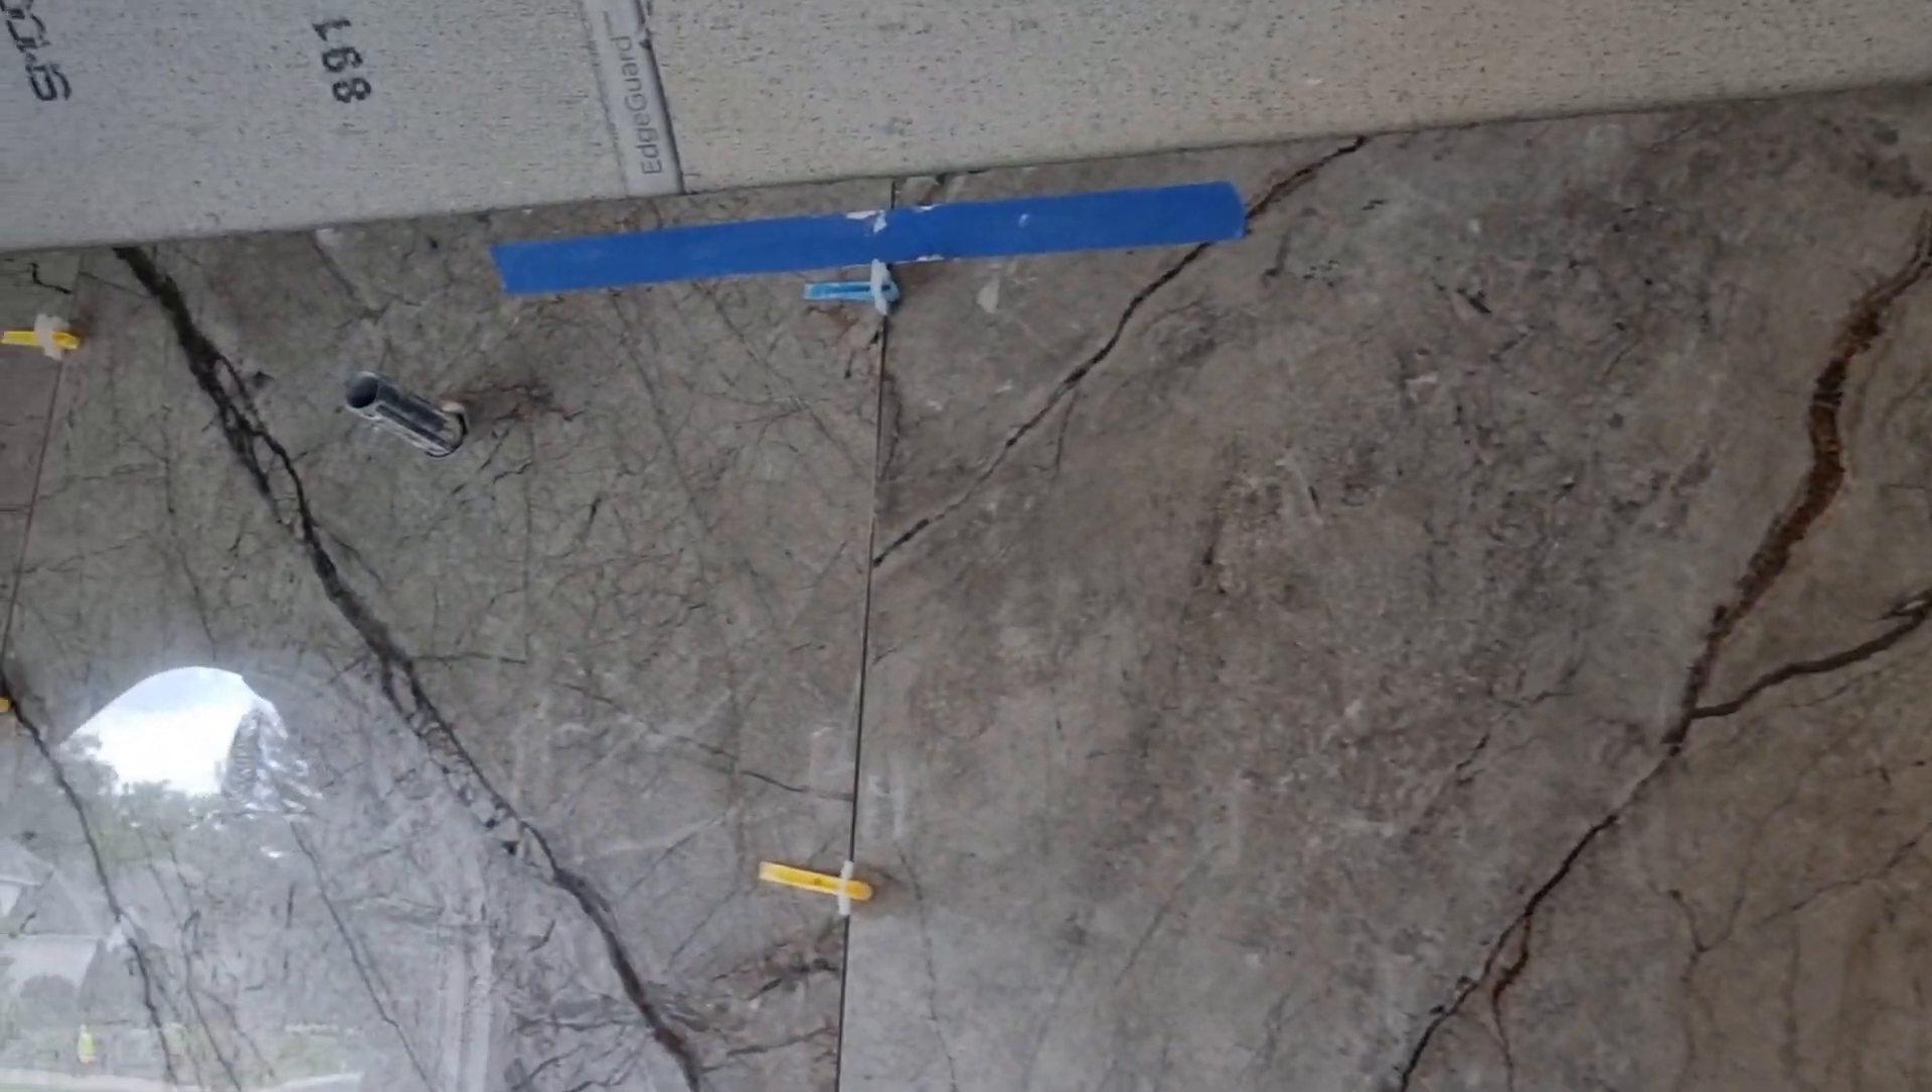Tutaj mamy przyklejone już kilka płytek.